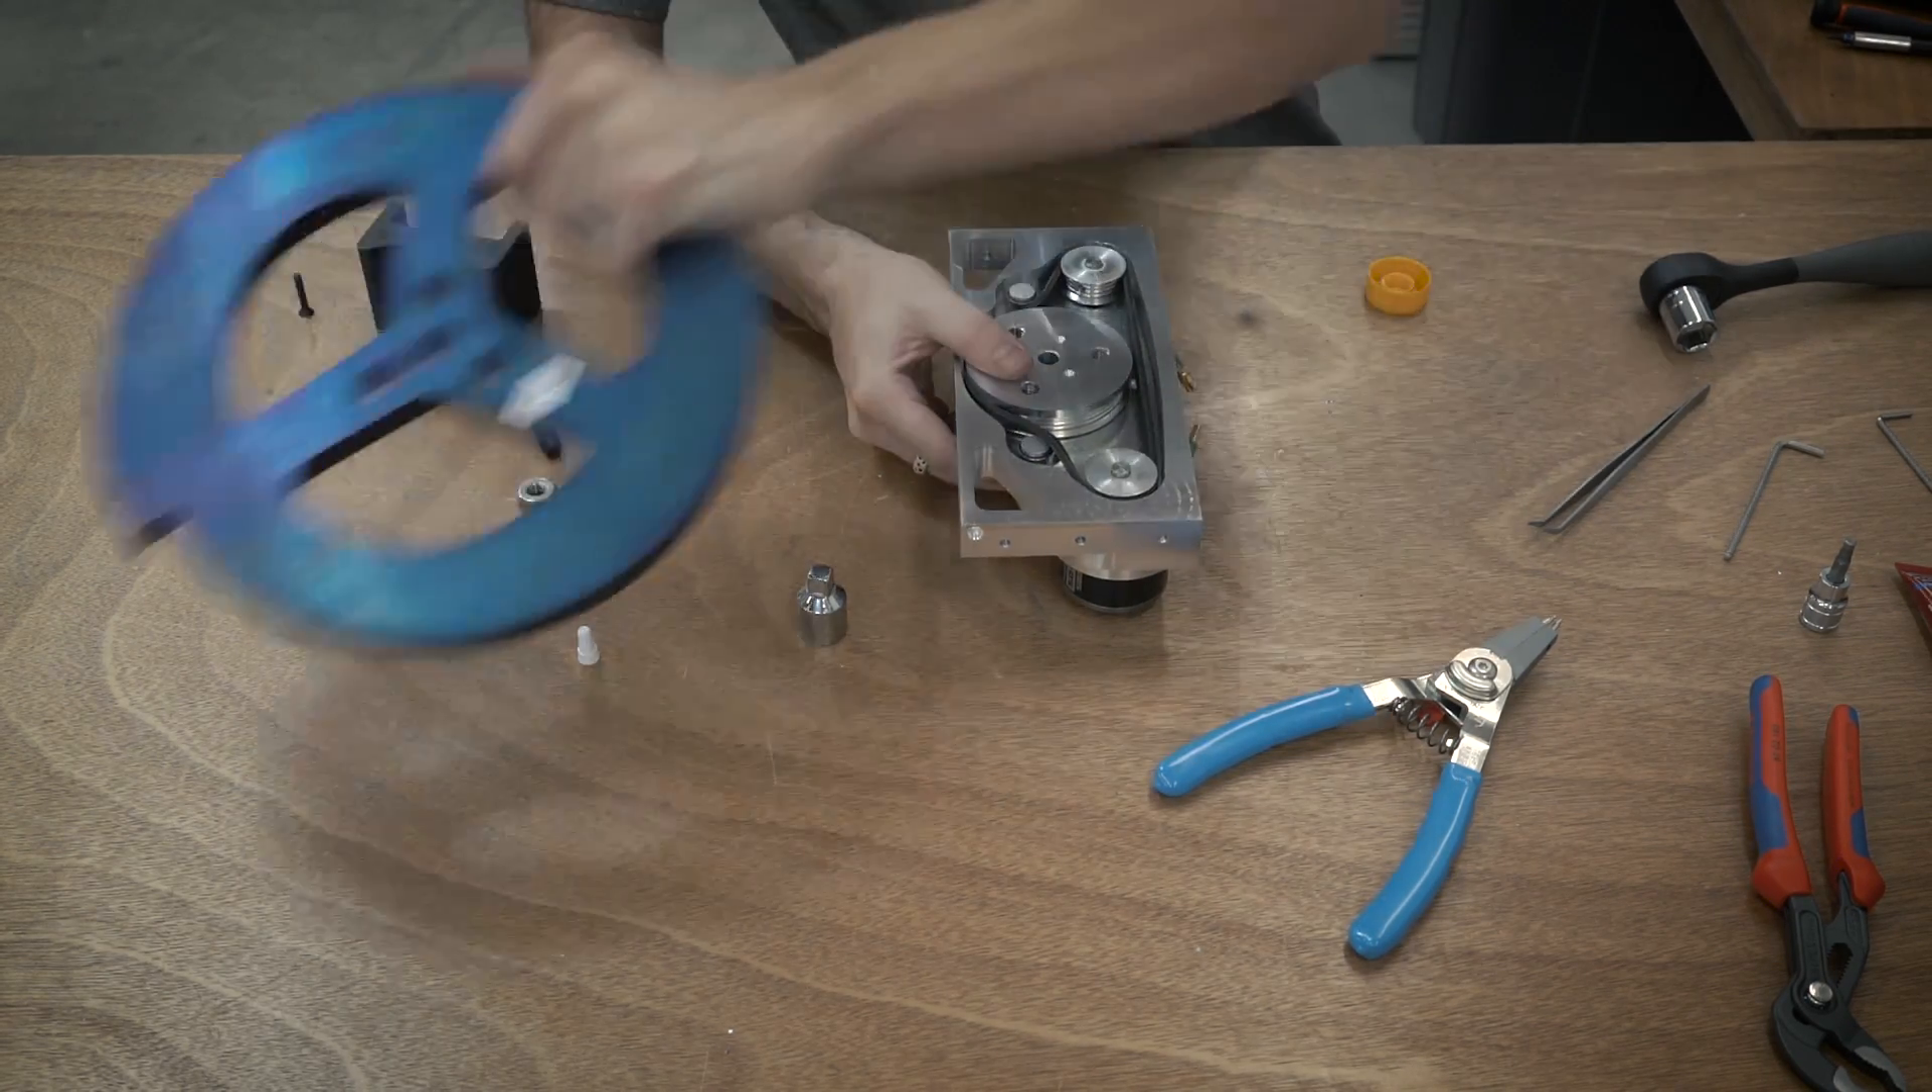The weapon right here attaches right down to the pulley and I'm not going to put that on yet until the very last step because the armor needs to go over and a couple things need to happen before that.